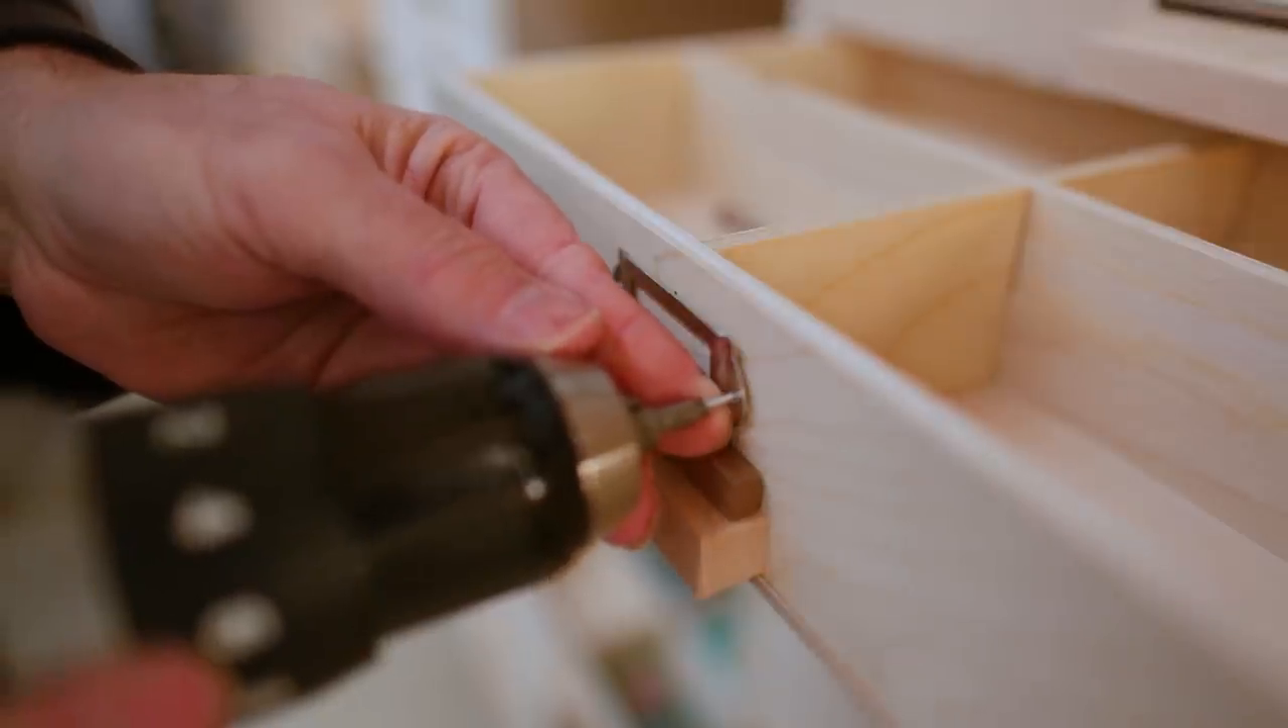I've started putting some label holders on the fronts of the drawers.